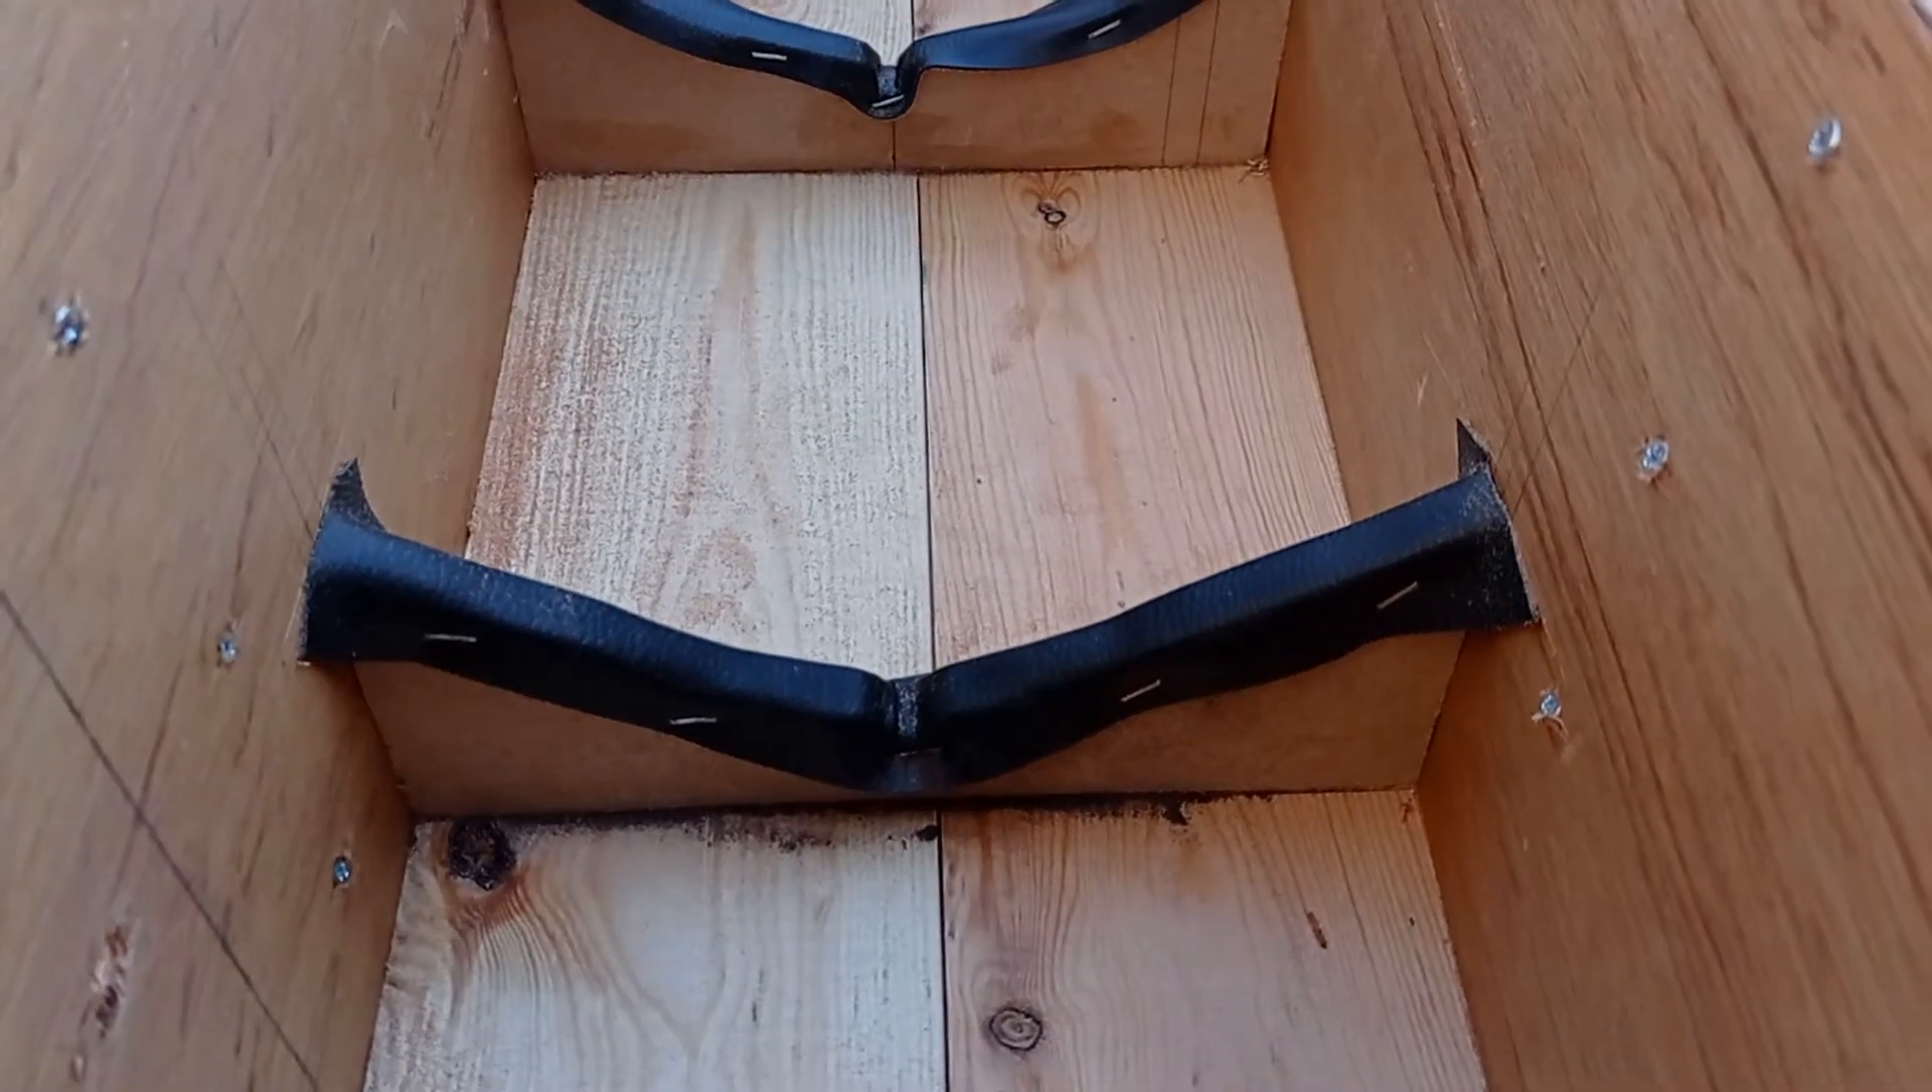I've covered the tops with some nice soft leather for now so it doesn't uh damage the boat when I sit her in.